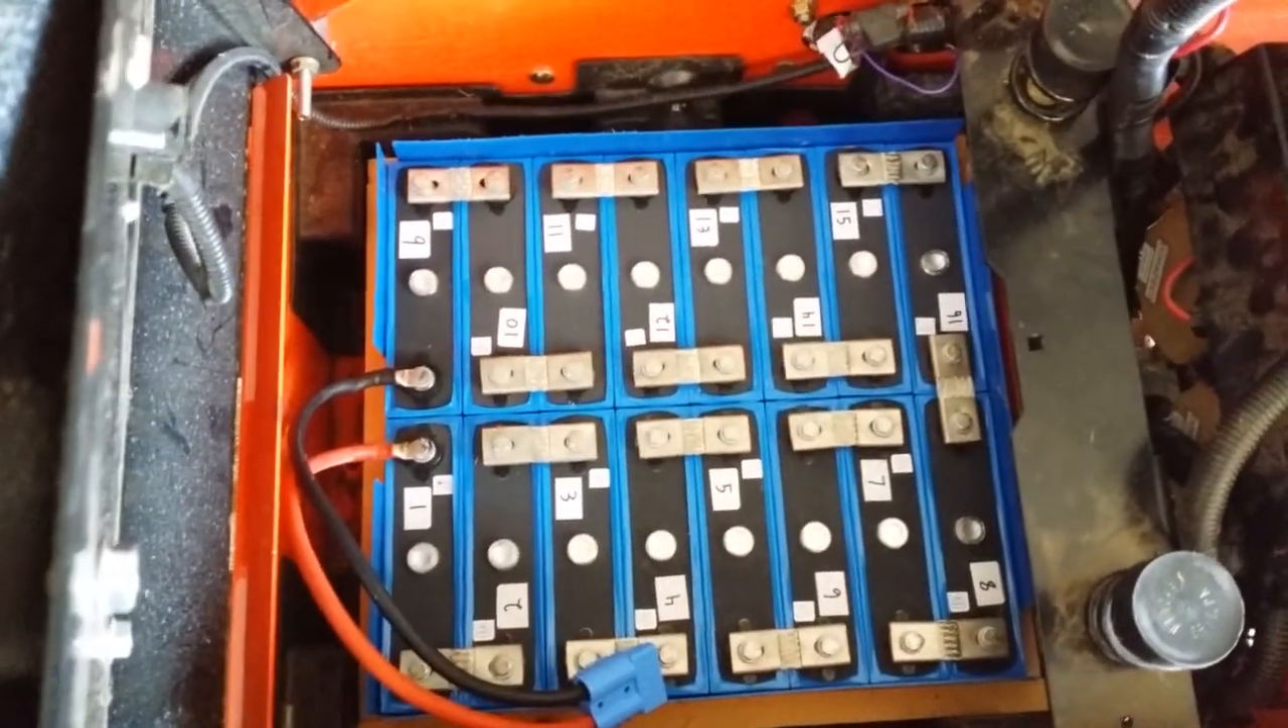Here is all the cells wired up in series.